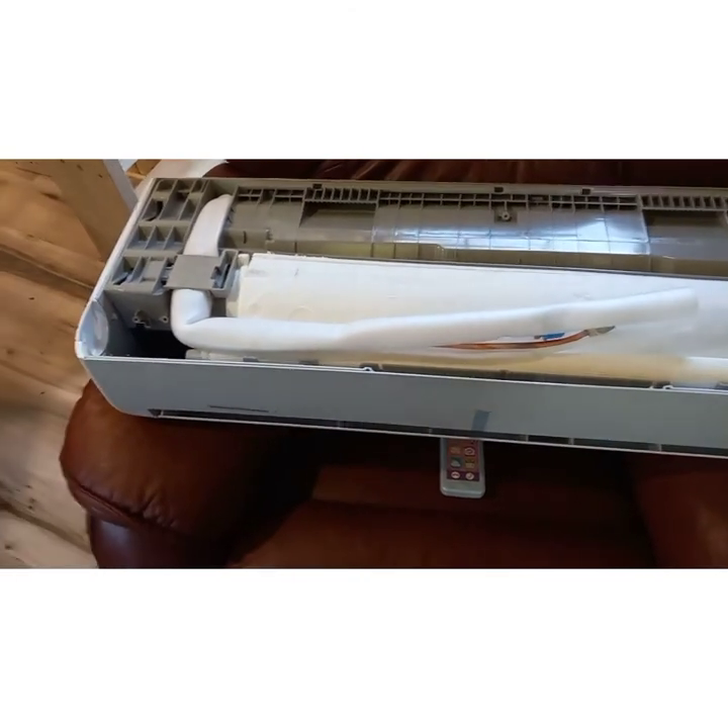Here is our indoor unit. It is upside down, just sitting in the chair right now, uh, waiting to get, uh, mounted.